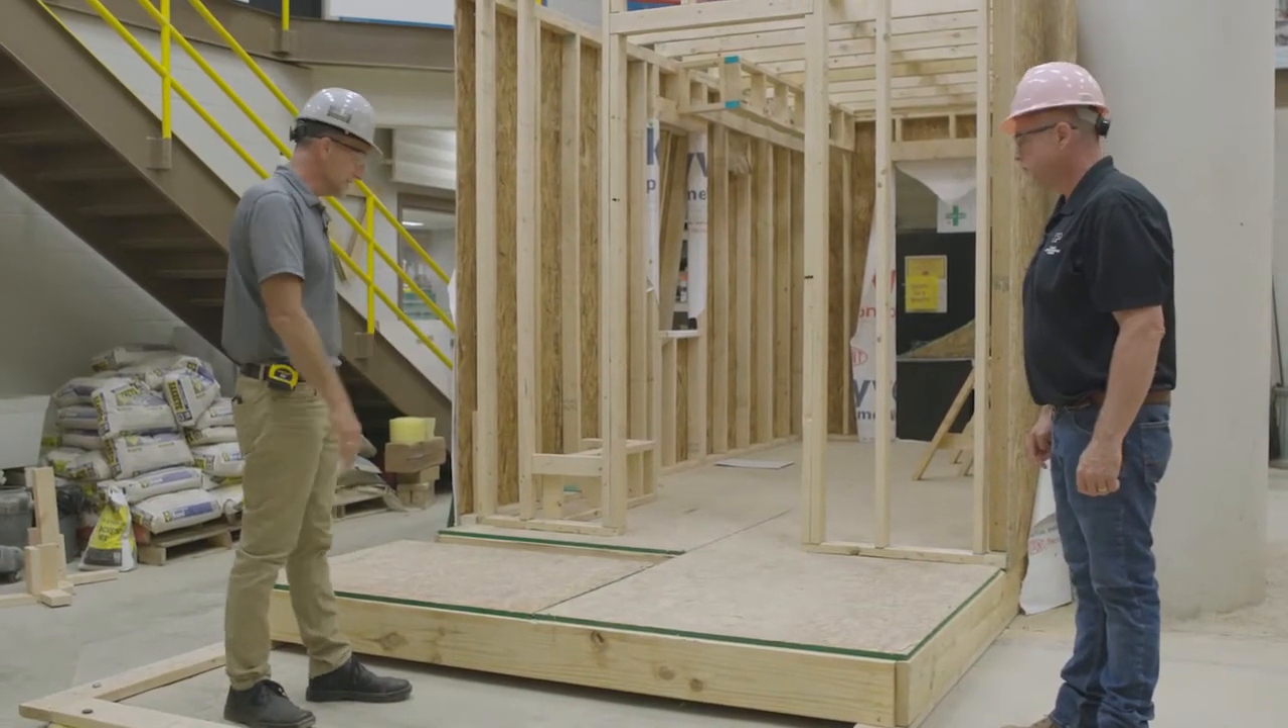So we've laid in our floor decking or our sub floor.